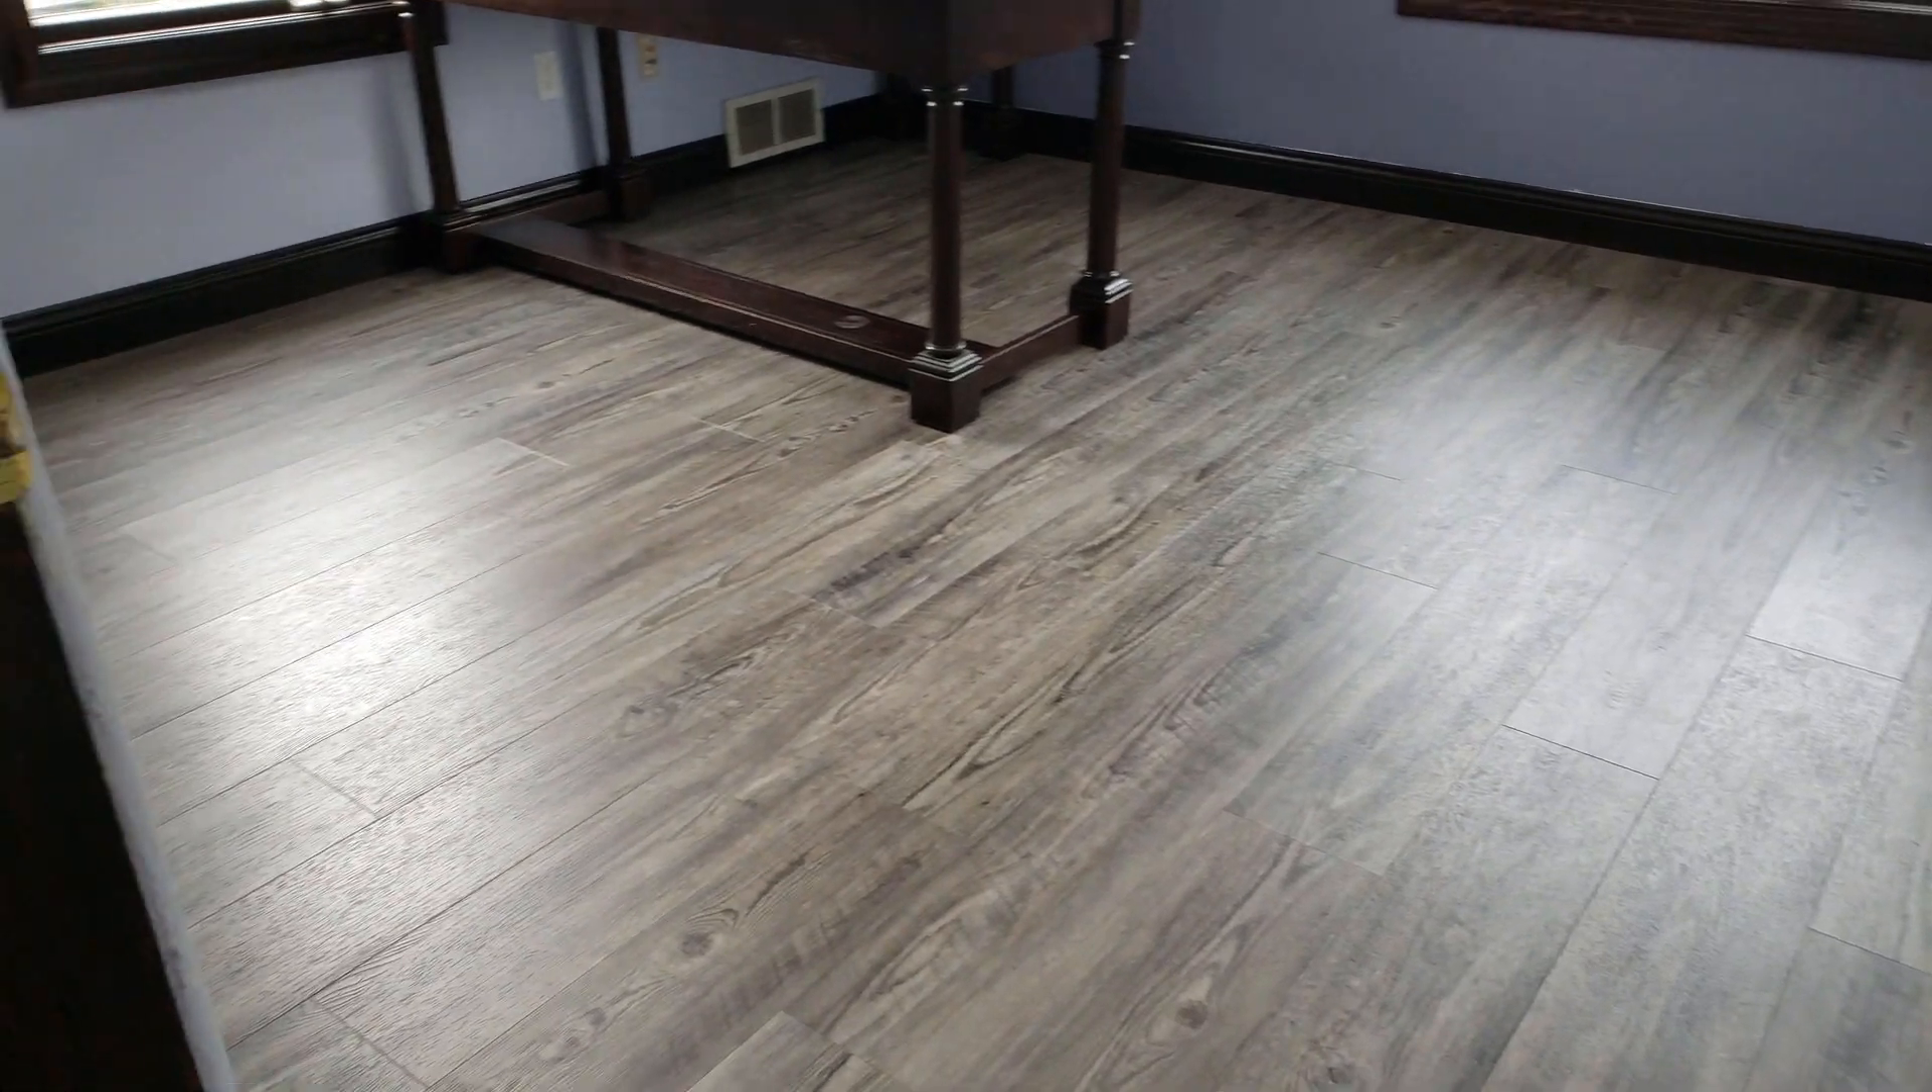There you go floor installed this office is done.